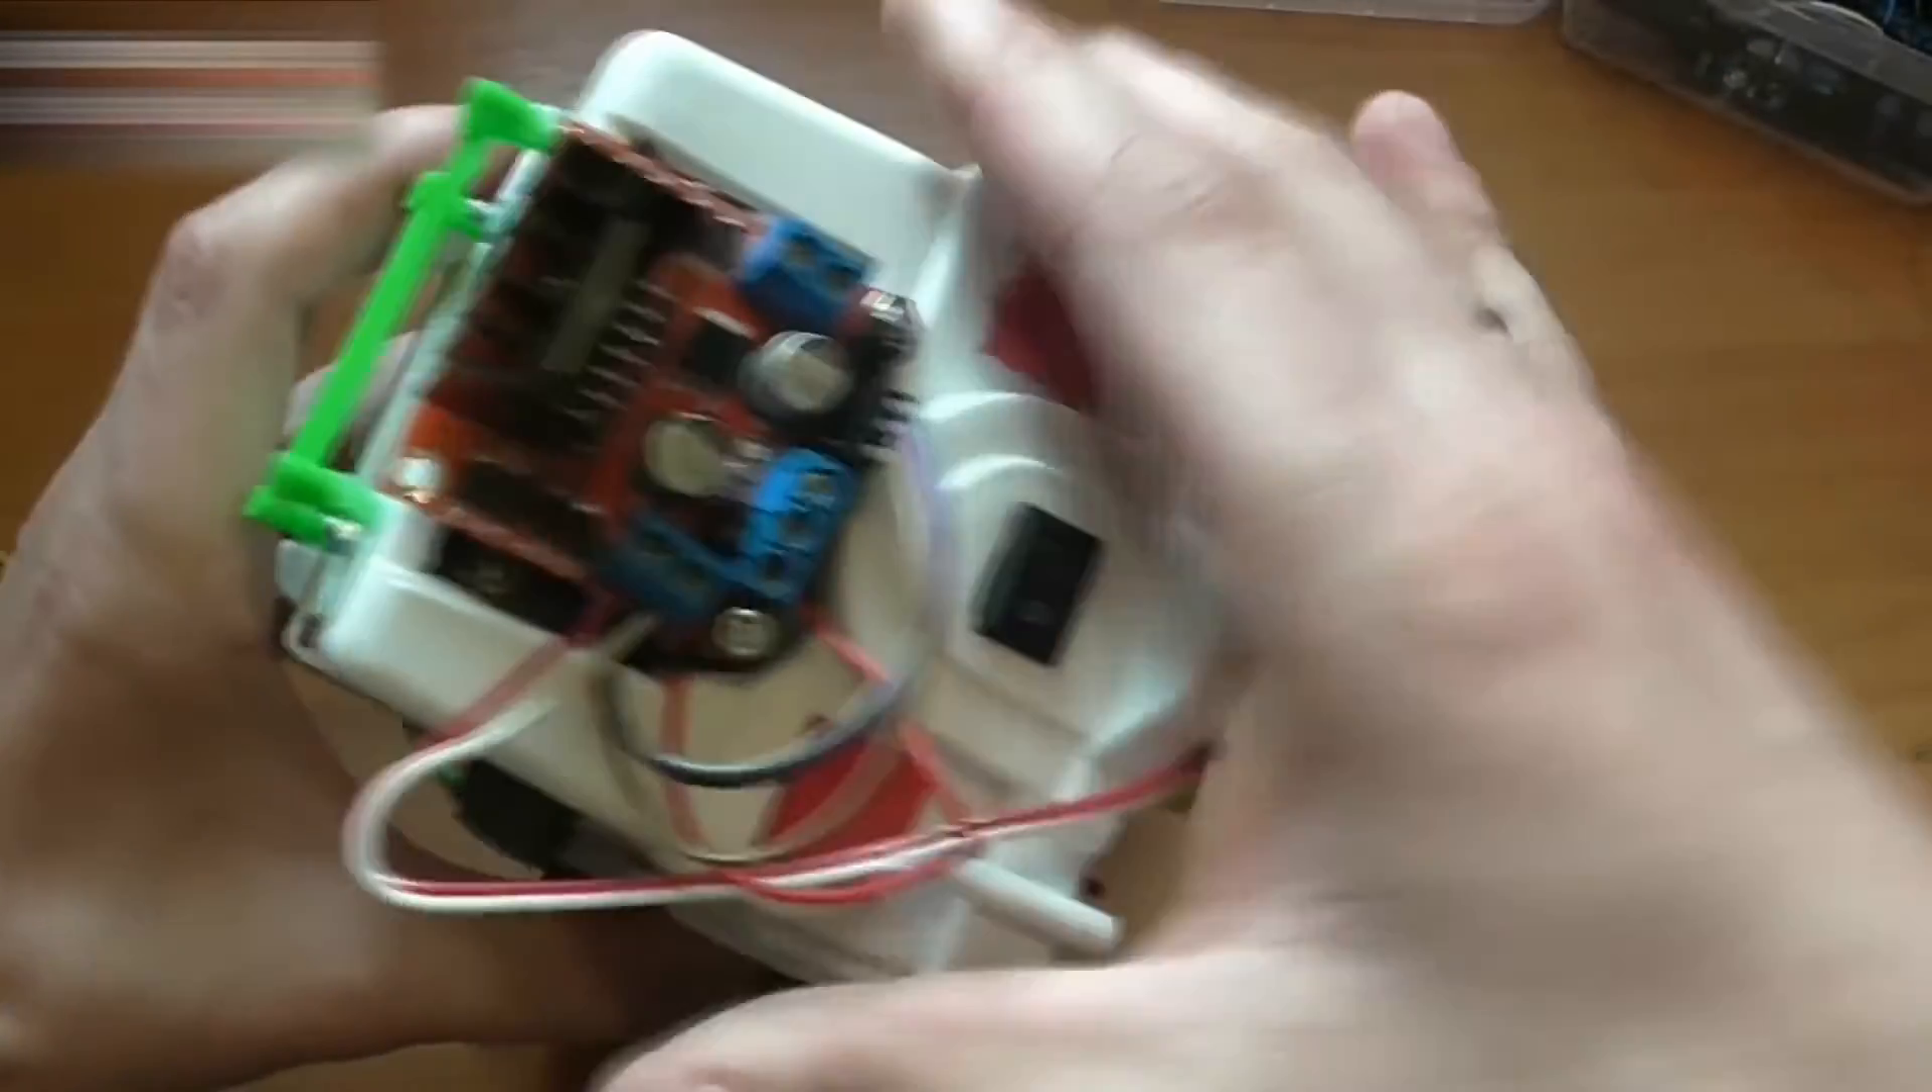There's no space for the motor drive inside, so it's attached to the back of the car.